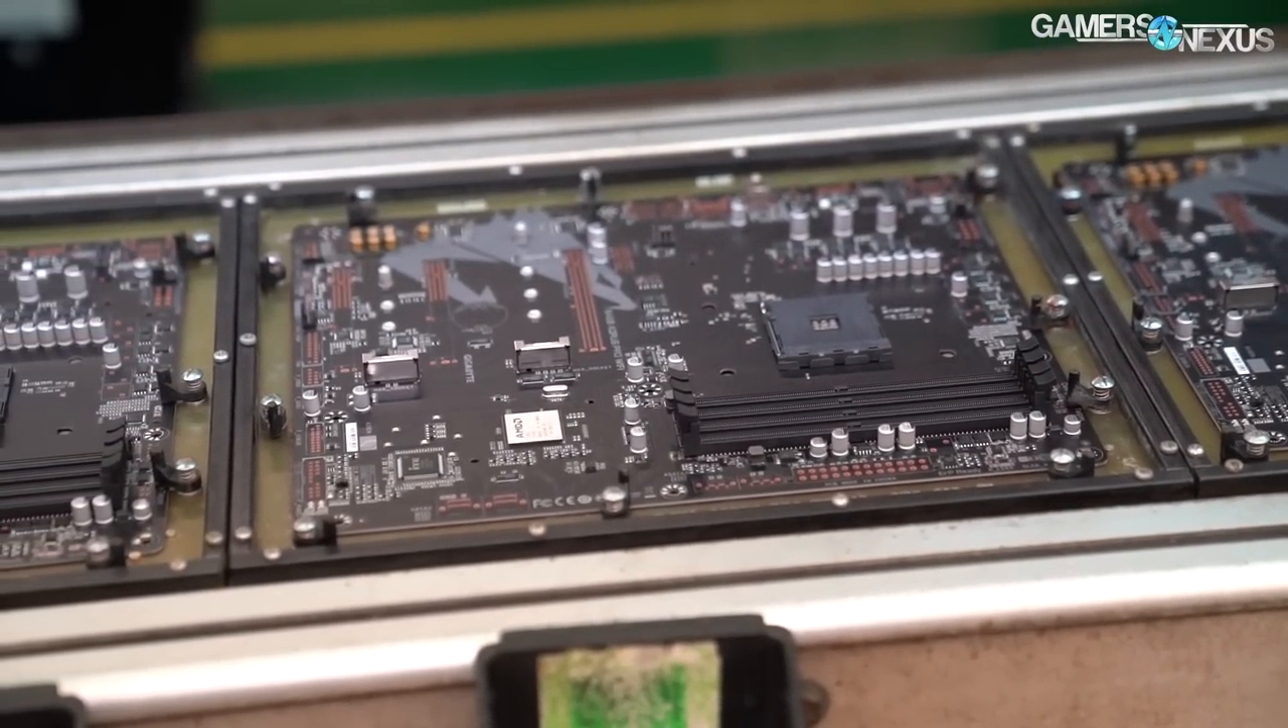The entire start to finish process is about 30 minutes for this part of manufacturing but we're still missing the PCIe slots the batteries and the heat sinks.